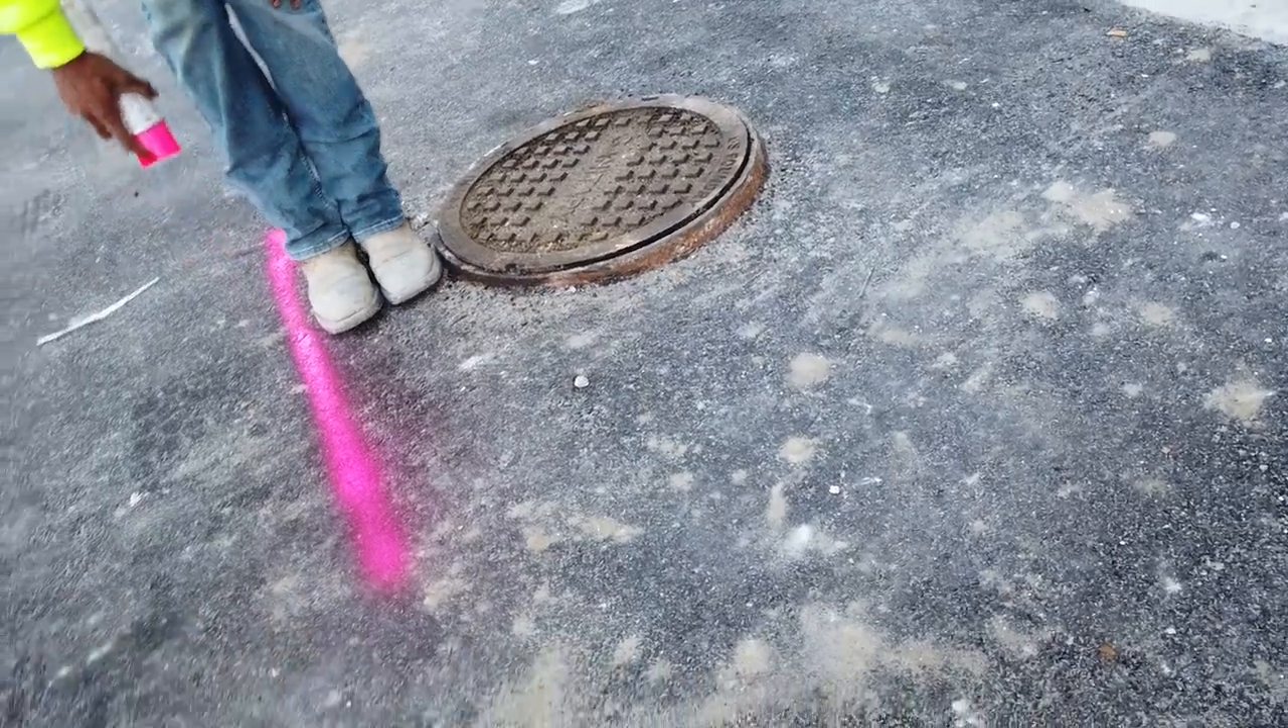So today as y 'all can see, that manhole cover's sitting a bit high.